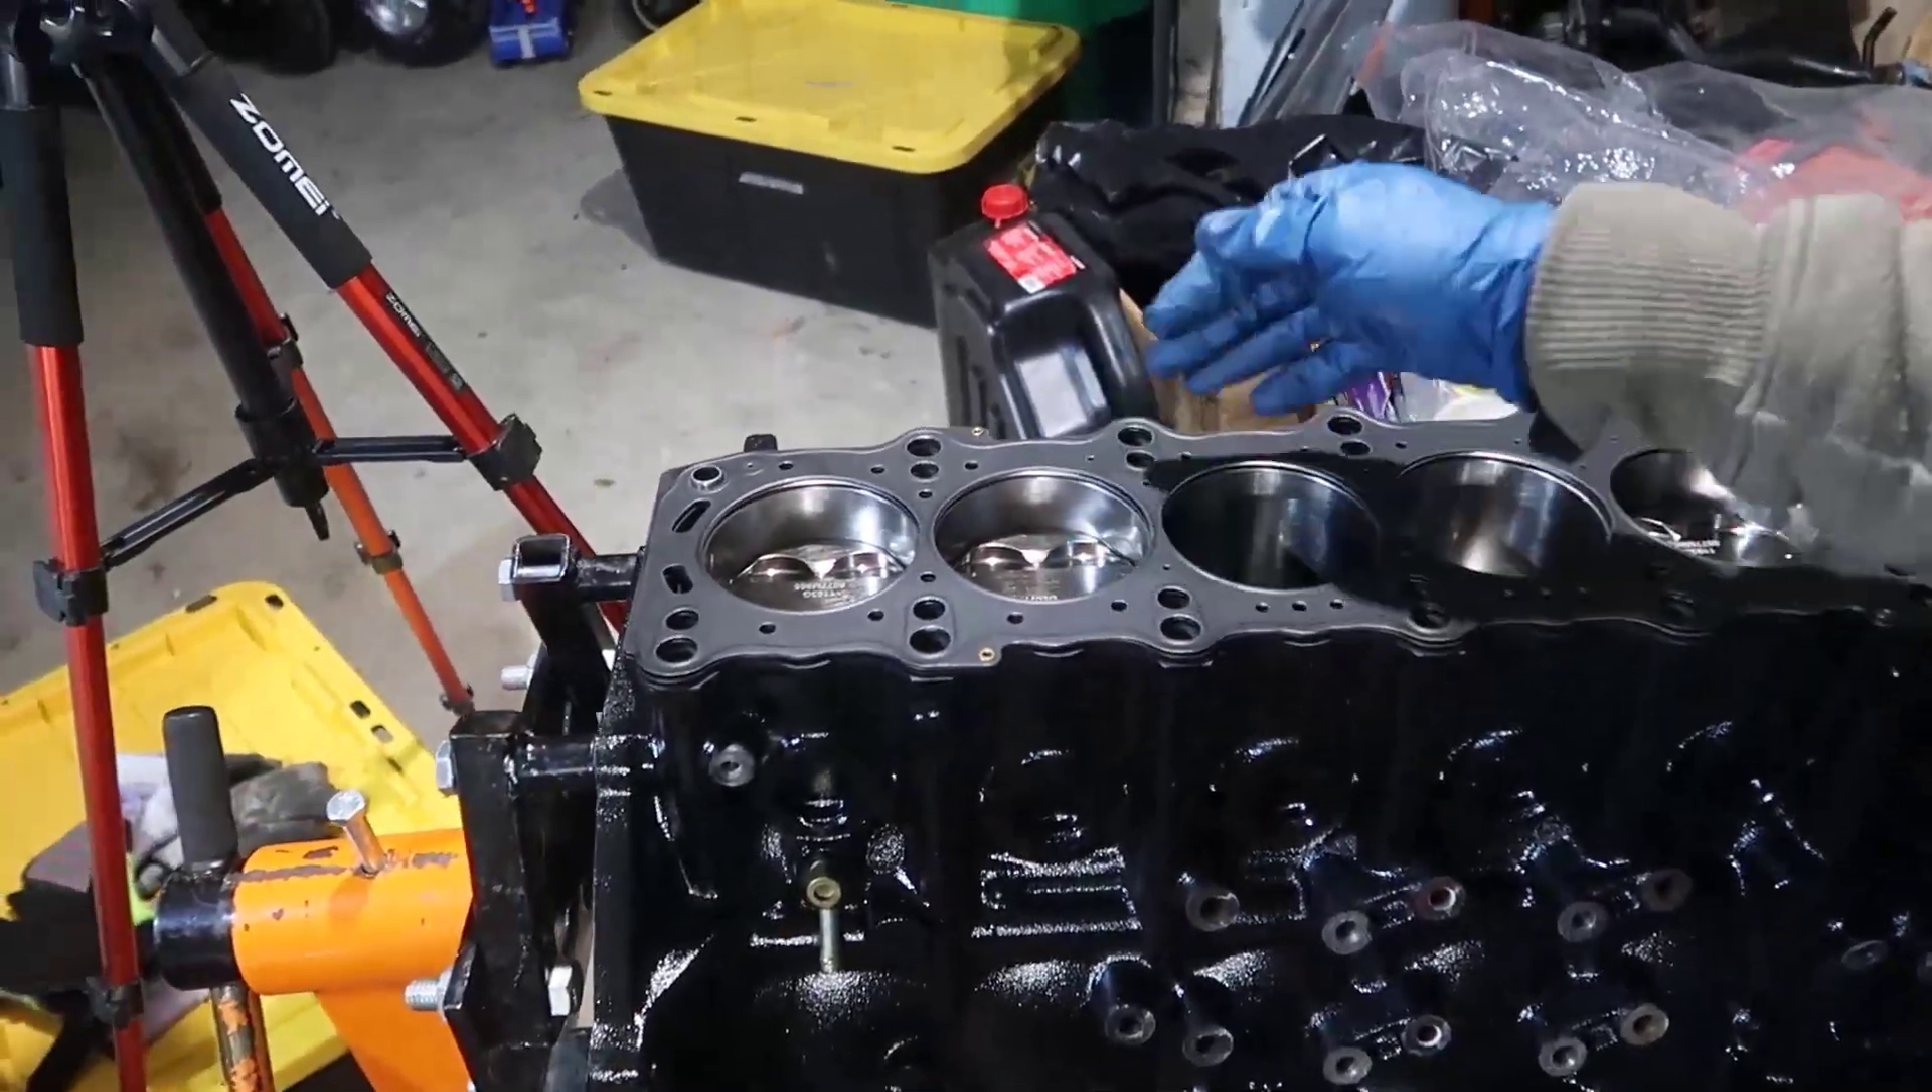Gasket is in place and this is a thick gasket definitely.